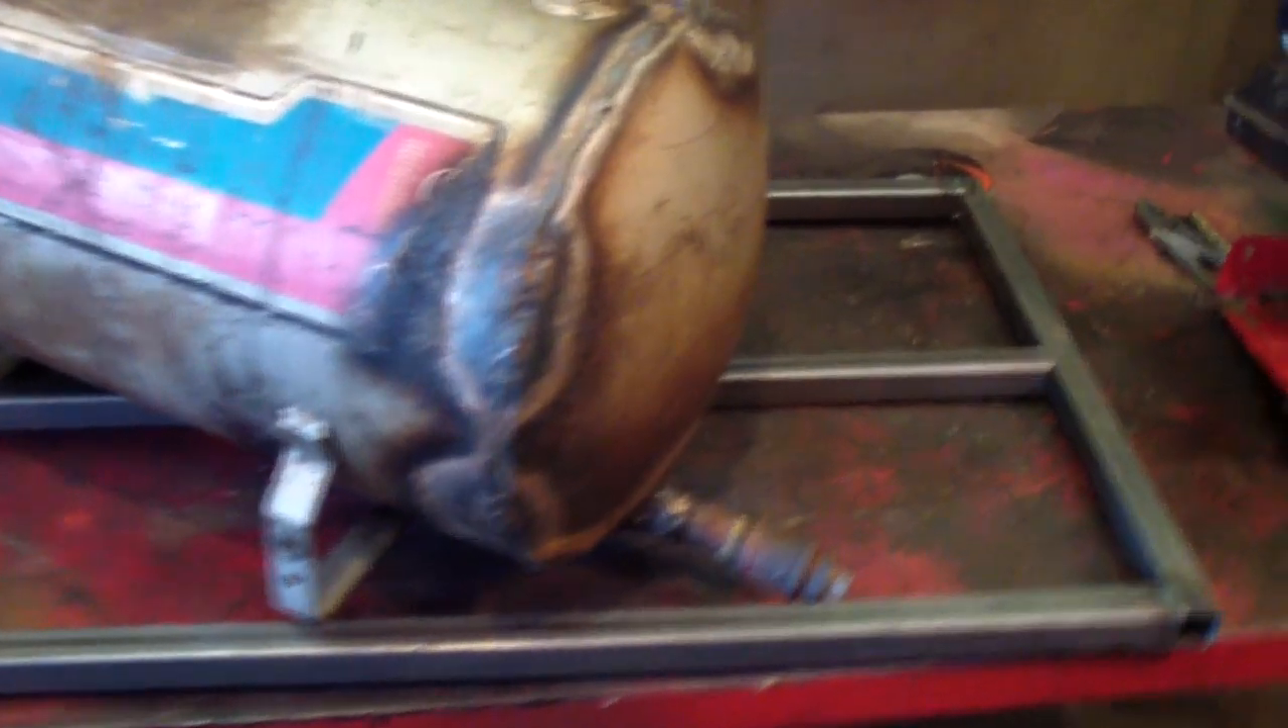So I finished welding the tank up.